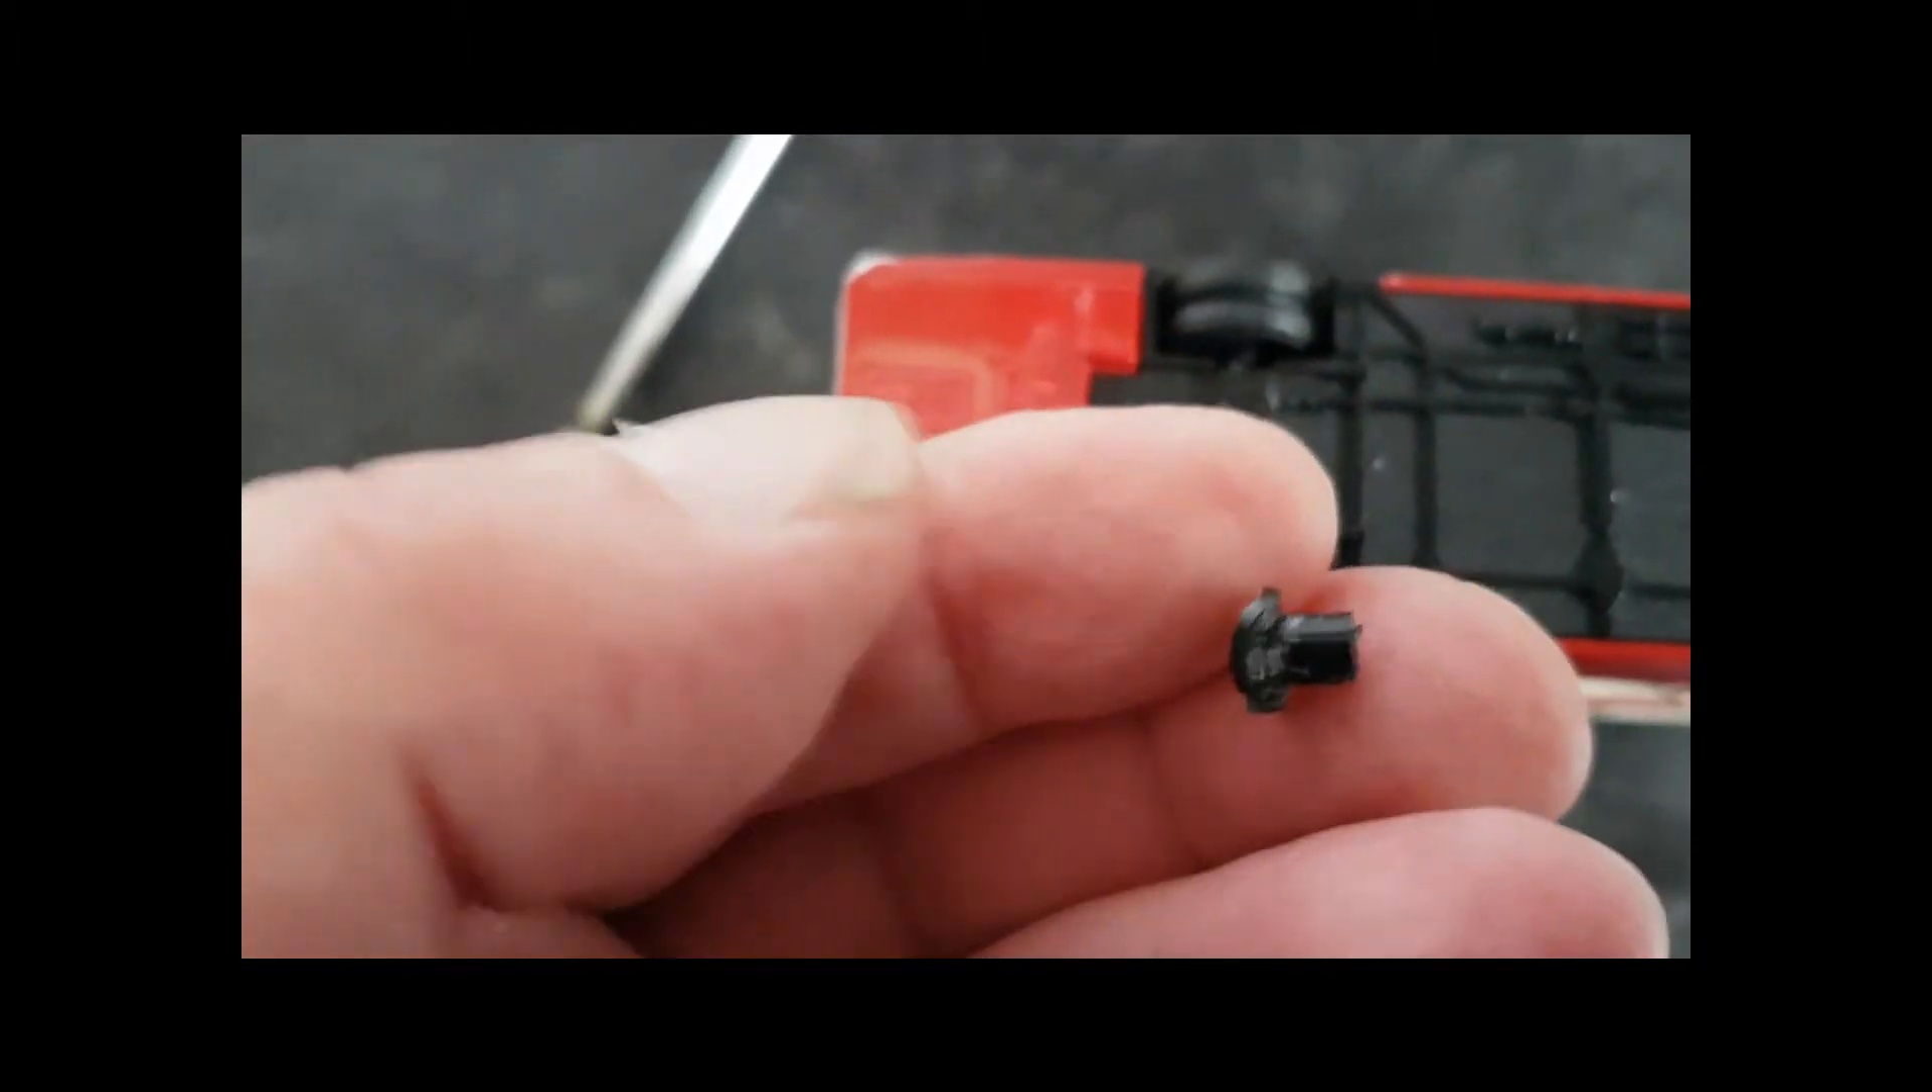We've taken out the clip from the rear of the vehicle on this donor bus.